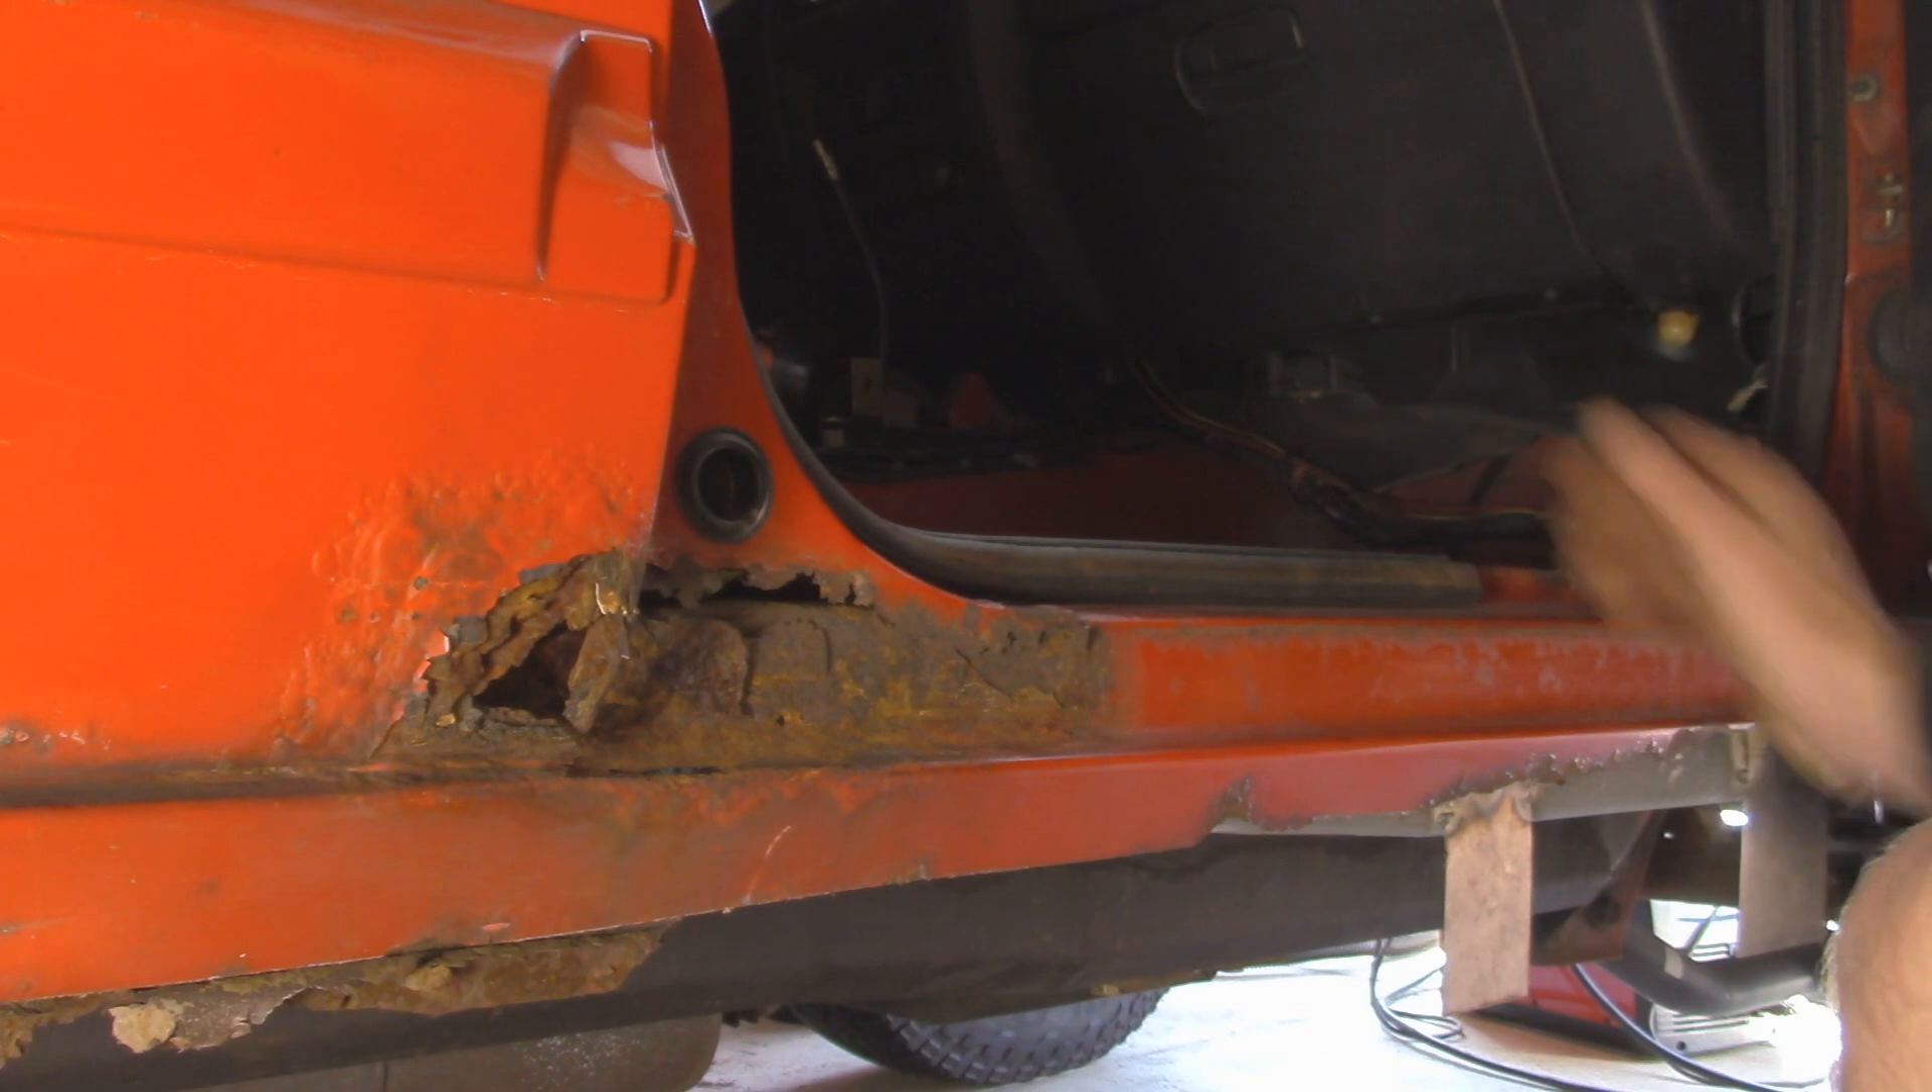But if you guys are all caught up to speed, basically this is where we sit with the old rocker panel. There's not much really held on here.